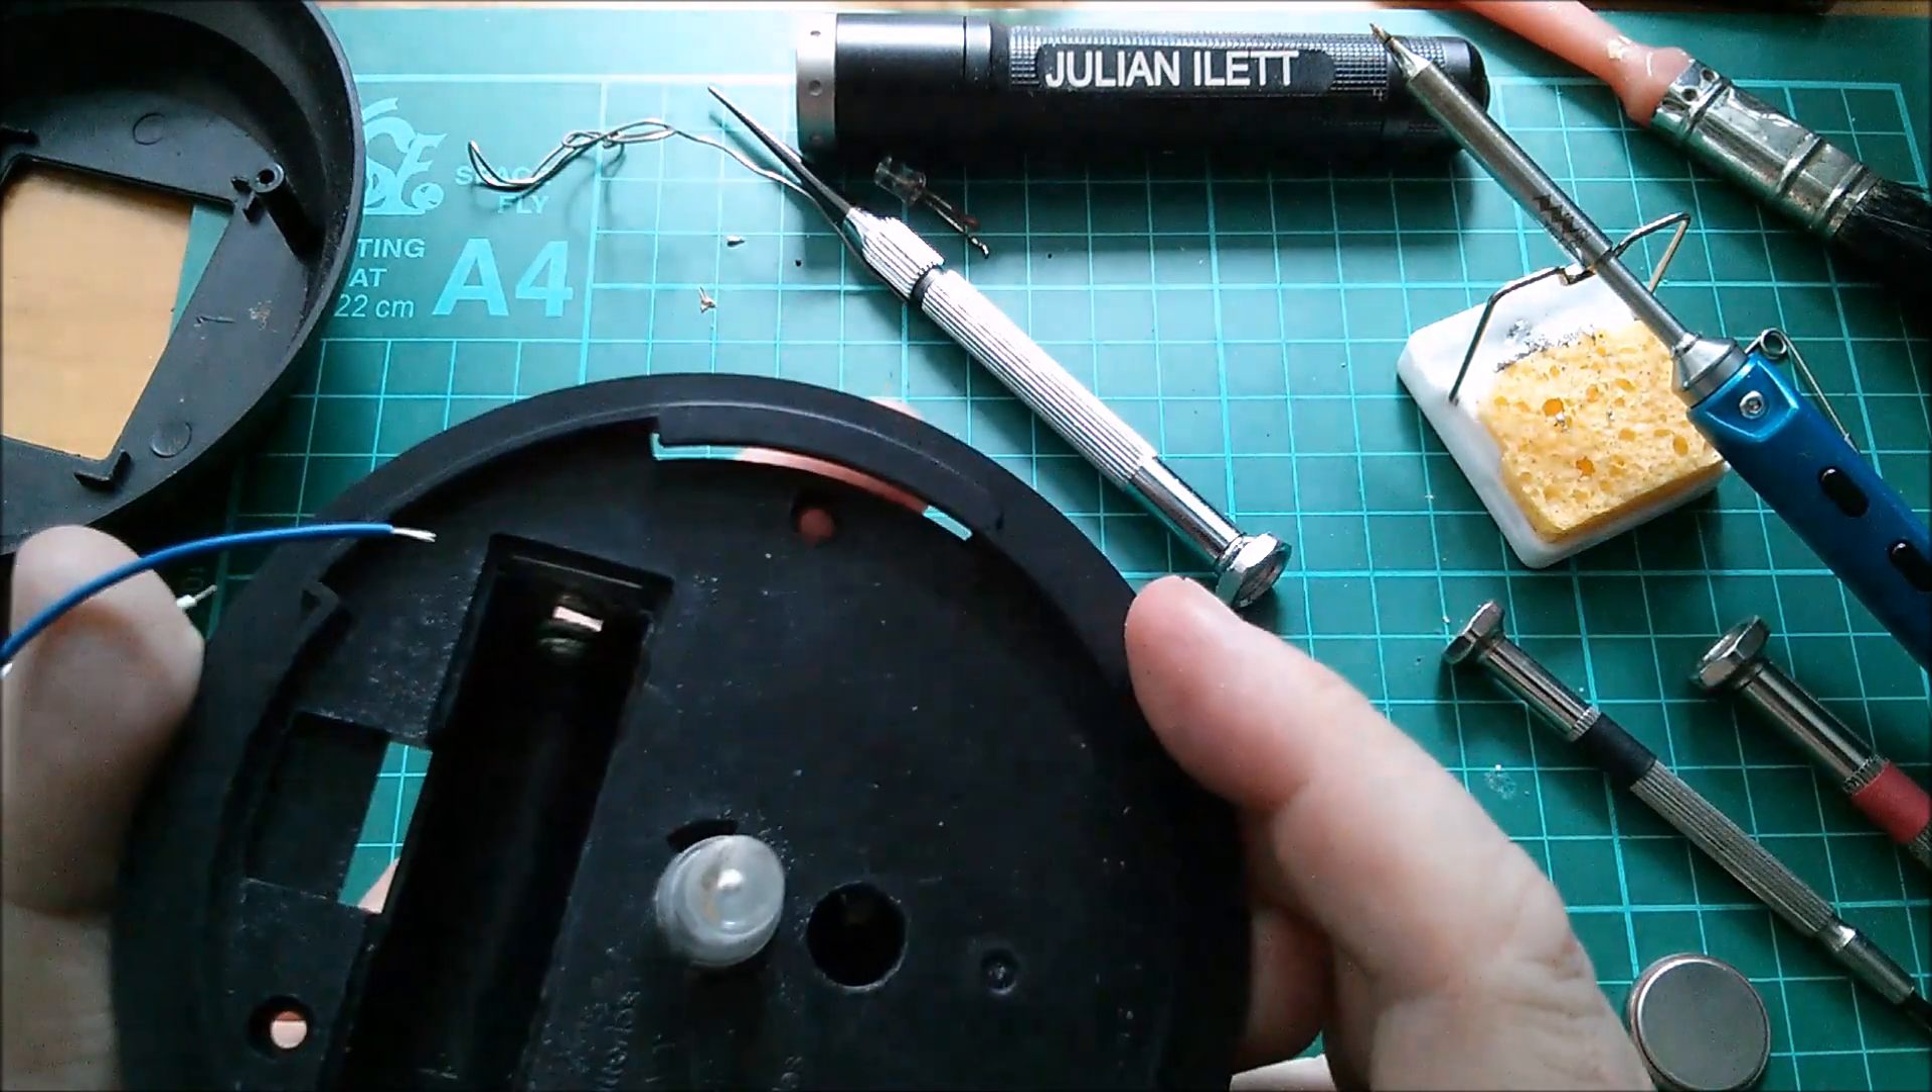Now I've got my brand new led poking up into the little uh light chamber here.